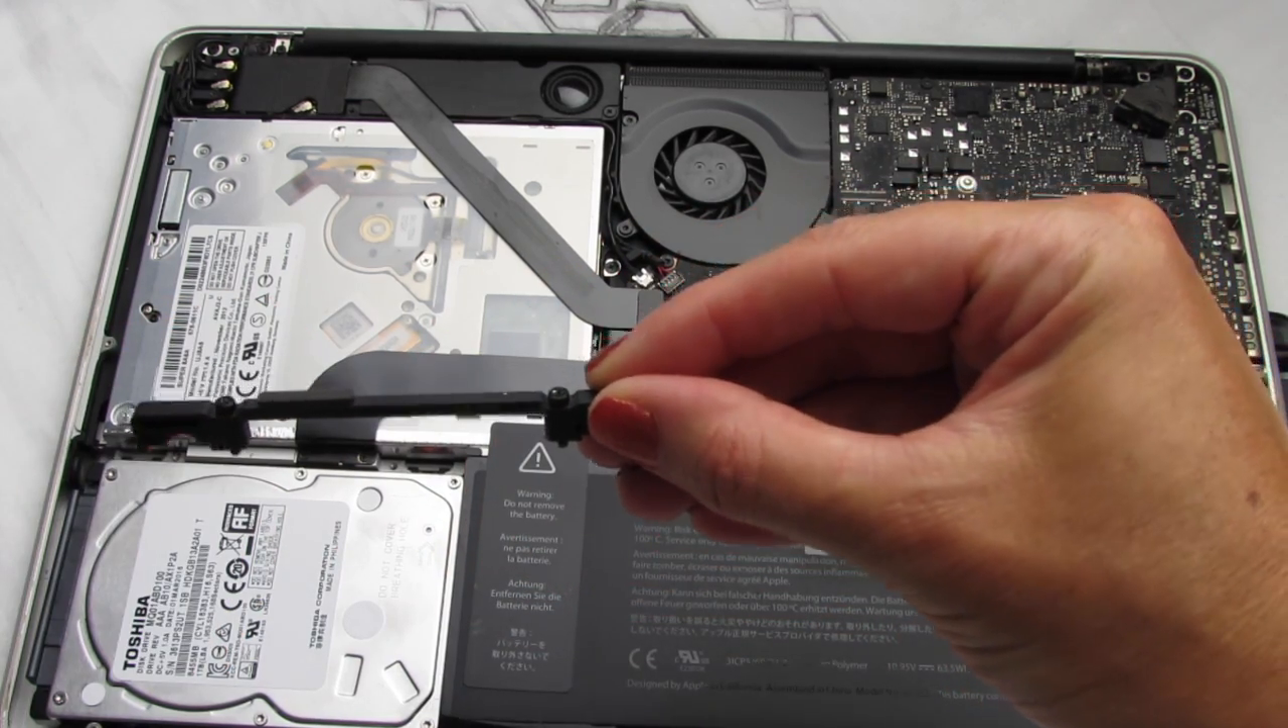Now I've already removed the little area here that holds the hard drive down.